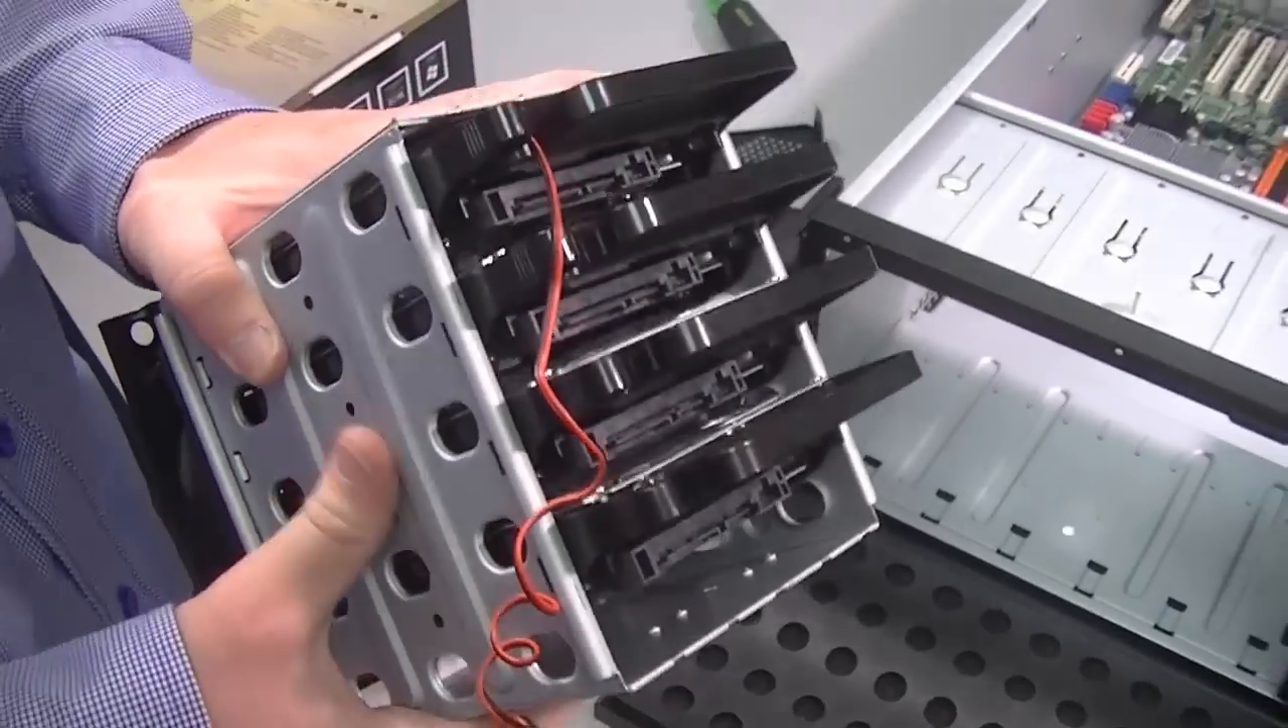So, with a little bit of working forwards and backwards, we got all four drives into this little unit right here.